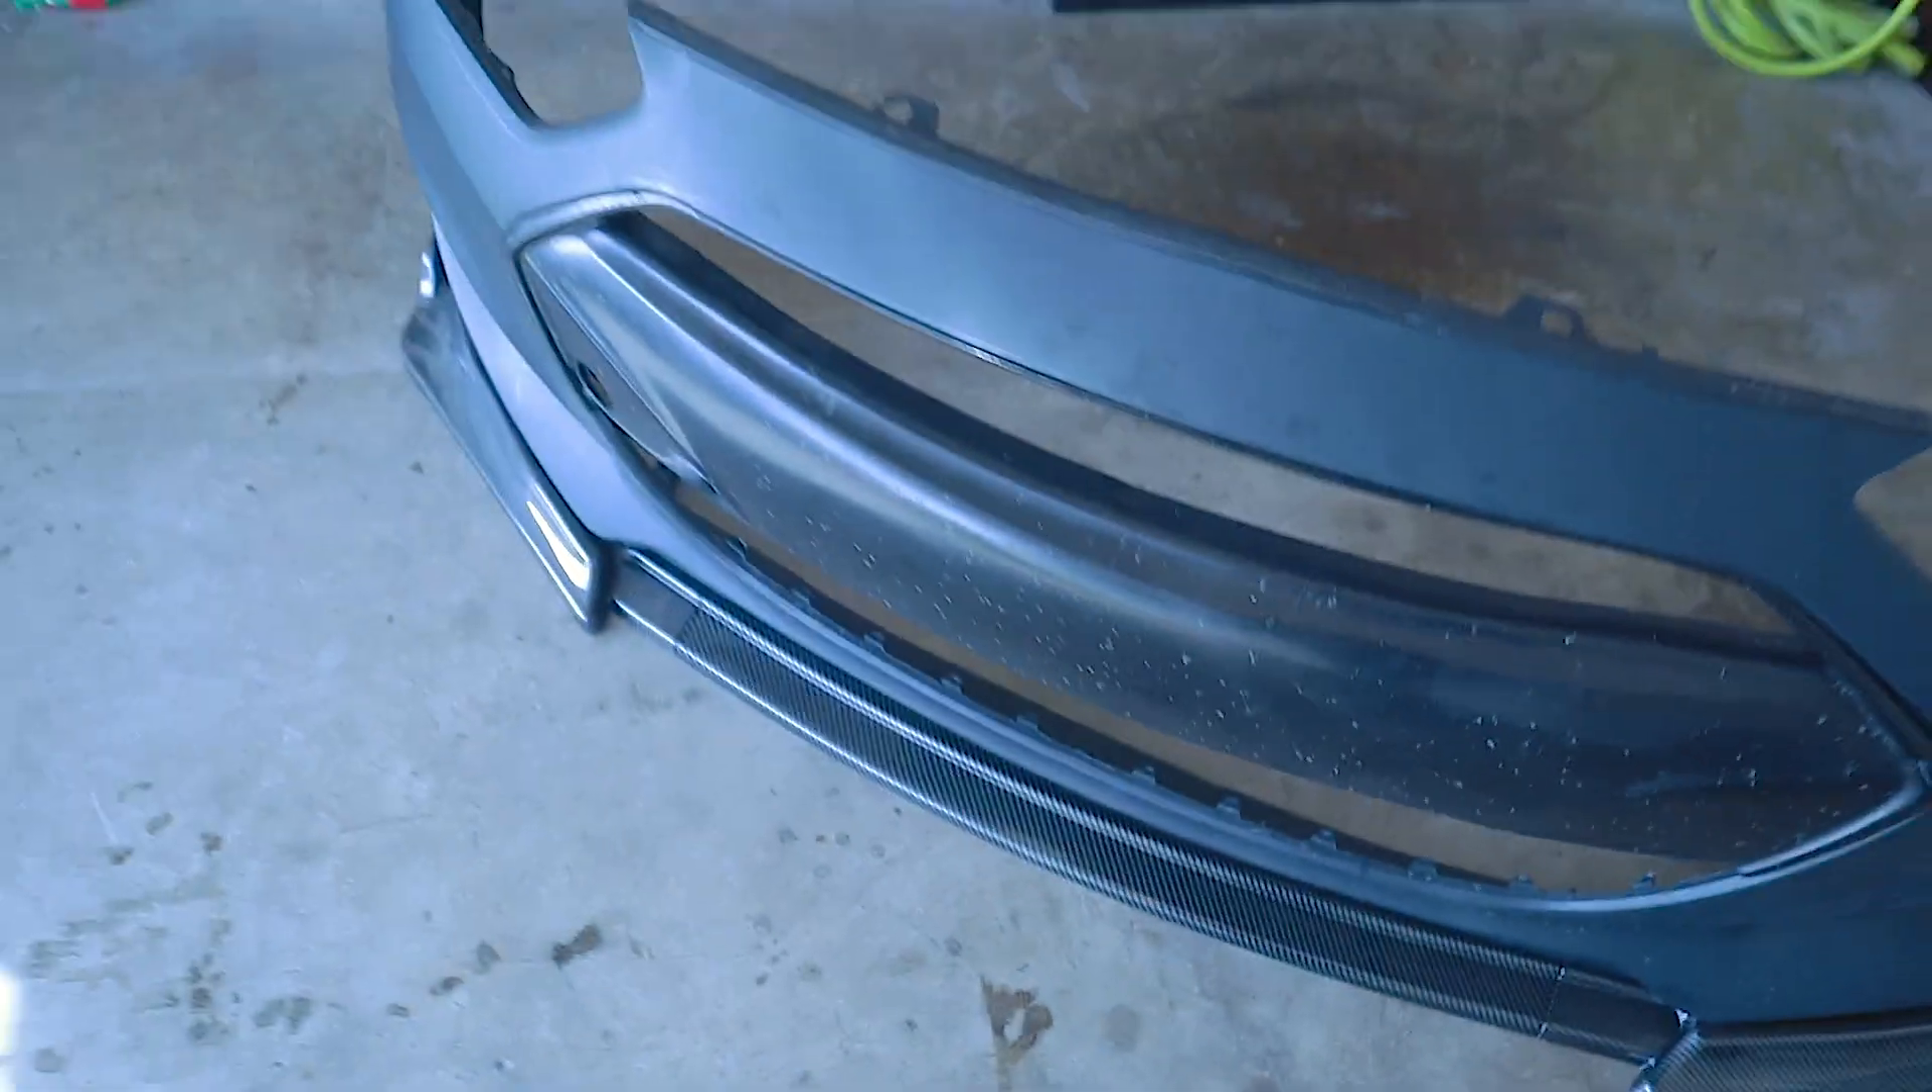The lip is fully on there as you can see.